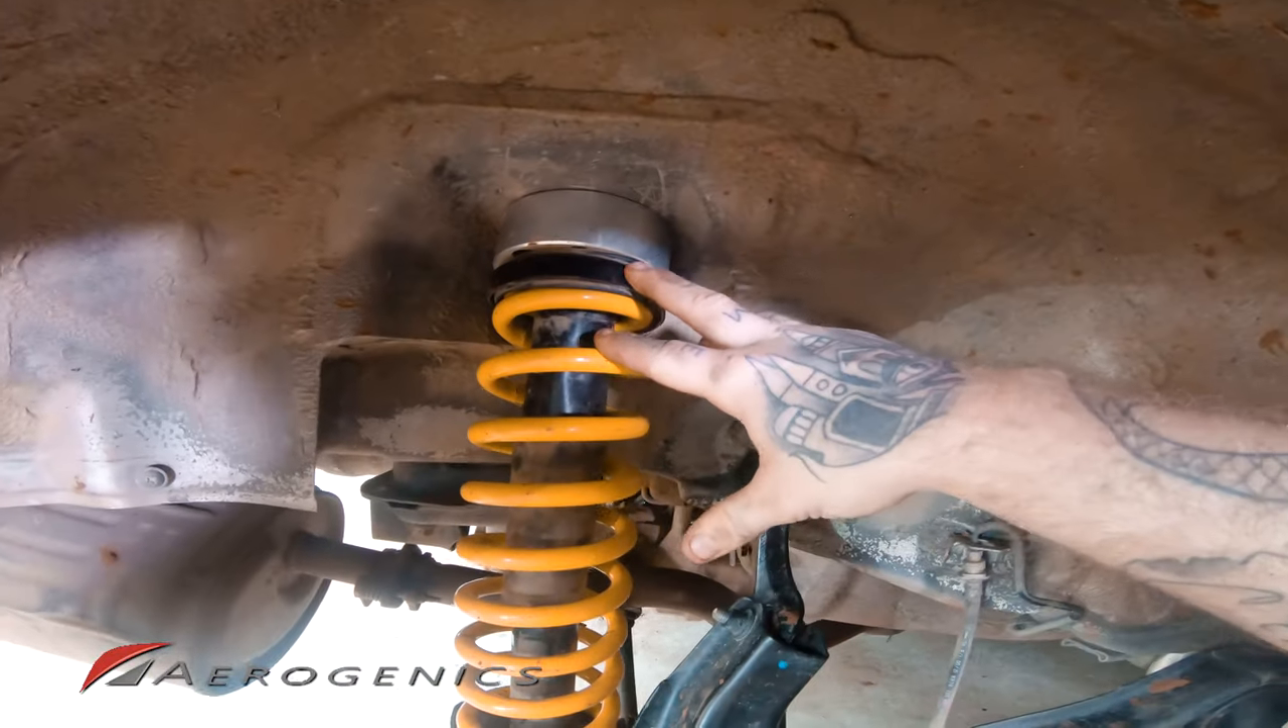You can see I've already got my 1 .5-inch aerogenics lift spacer in the top here.